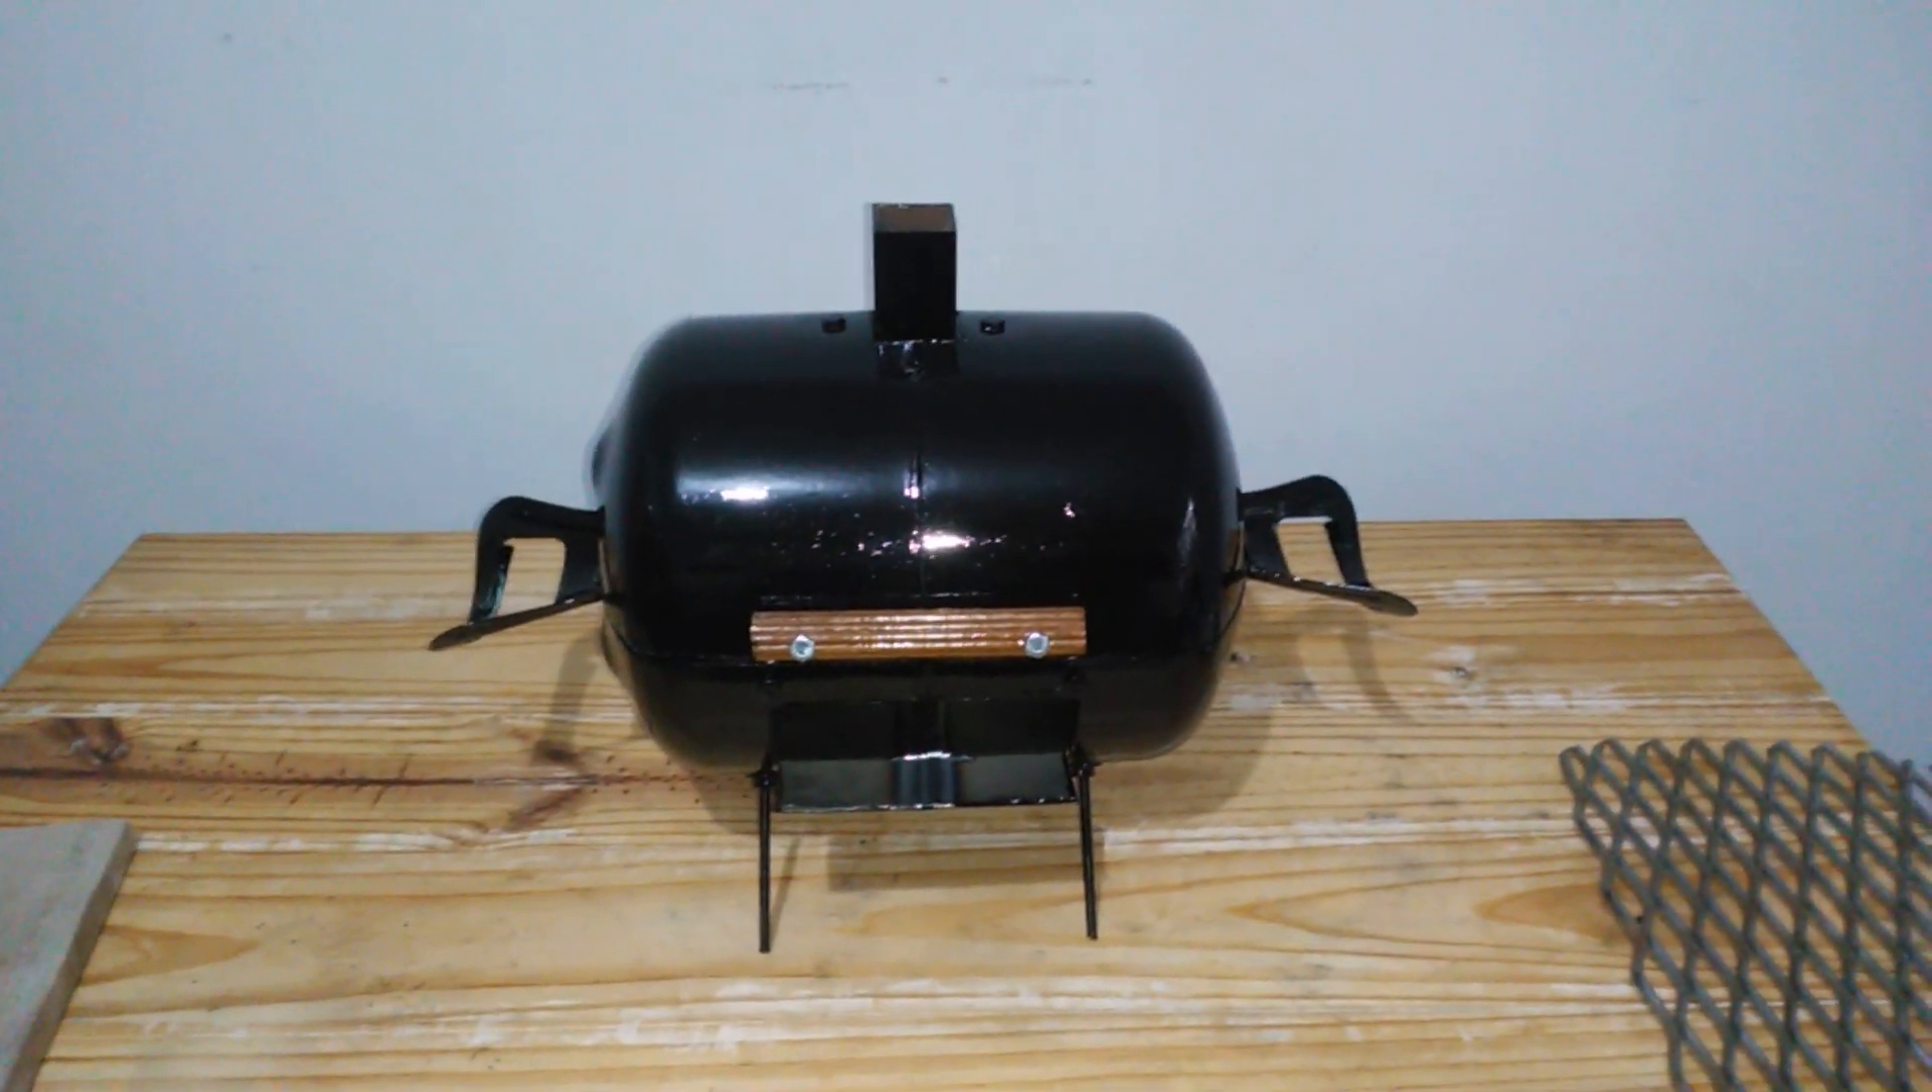Ya he armado la parrilla, después de pasar por el taller de pintura, ya la armé completa.